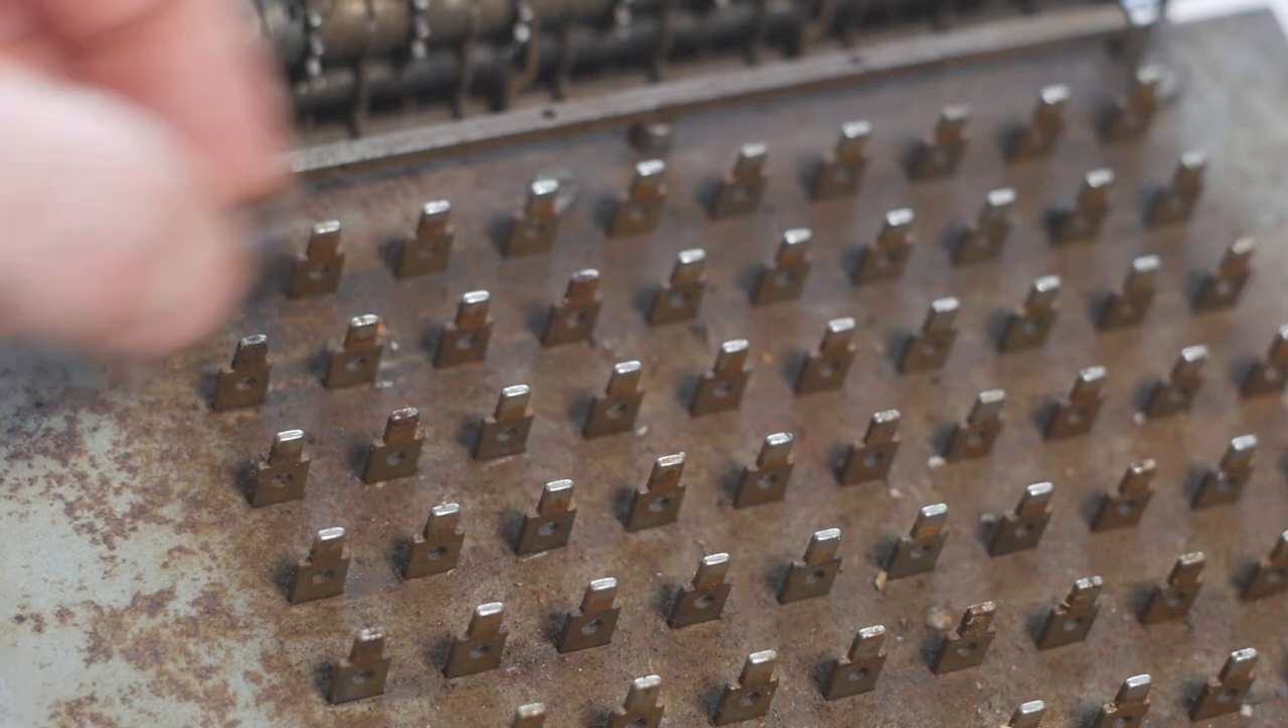Right that's all of the key tops removed.